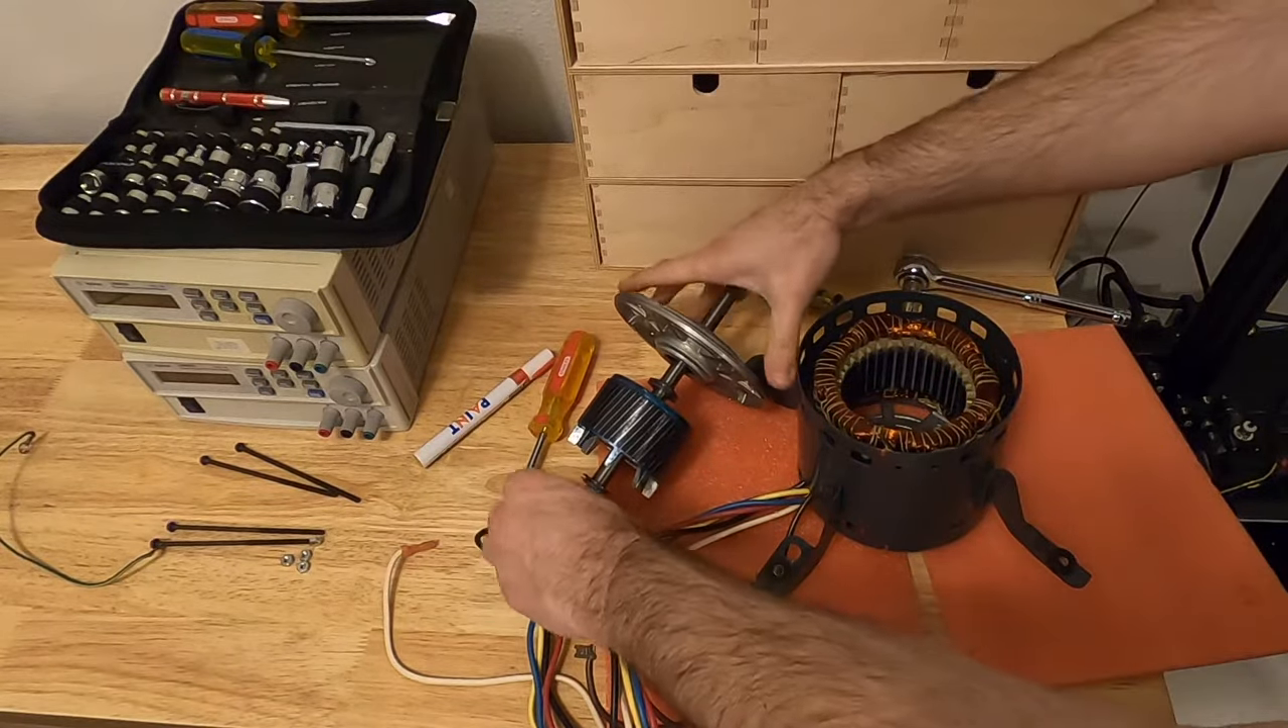And here is our motor. It's now disassembled.